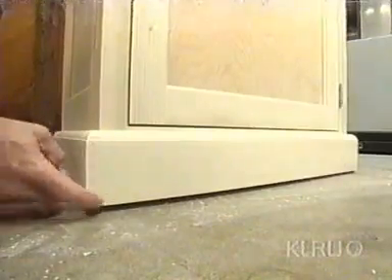I wrapped the base of the cabinet with this molding.